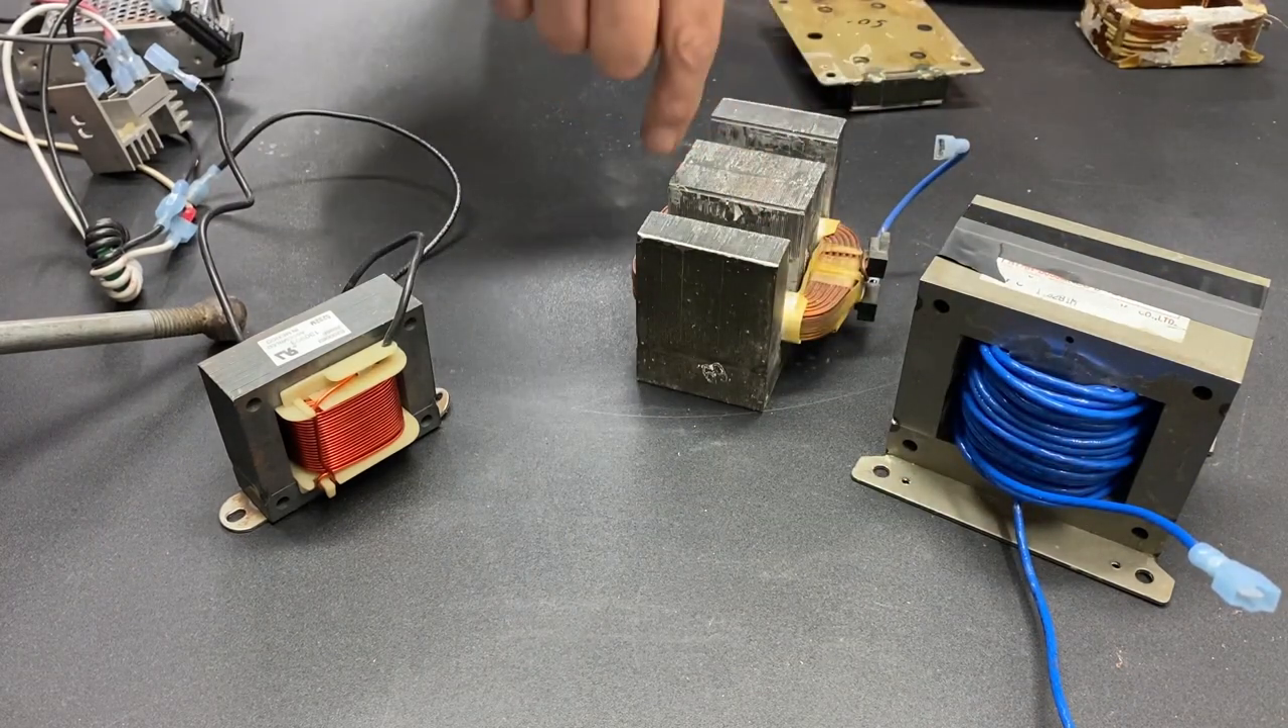This is heavy duty, 16 gauge wire that I just wrapped around. I took three laps the full distance, and then I put the top back on.